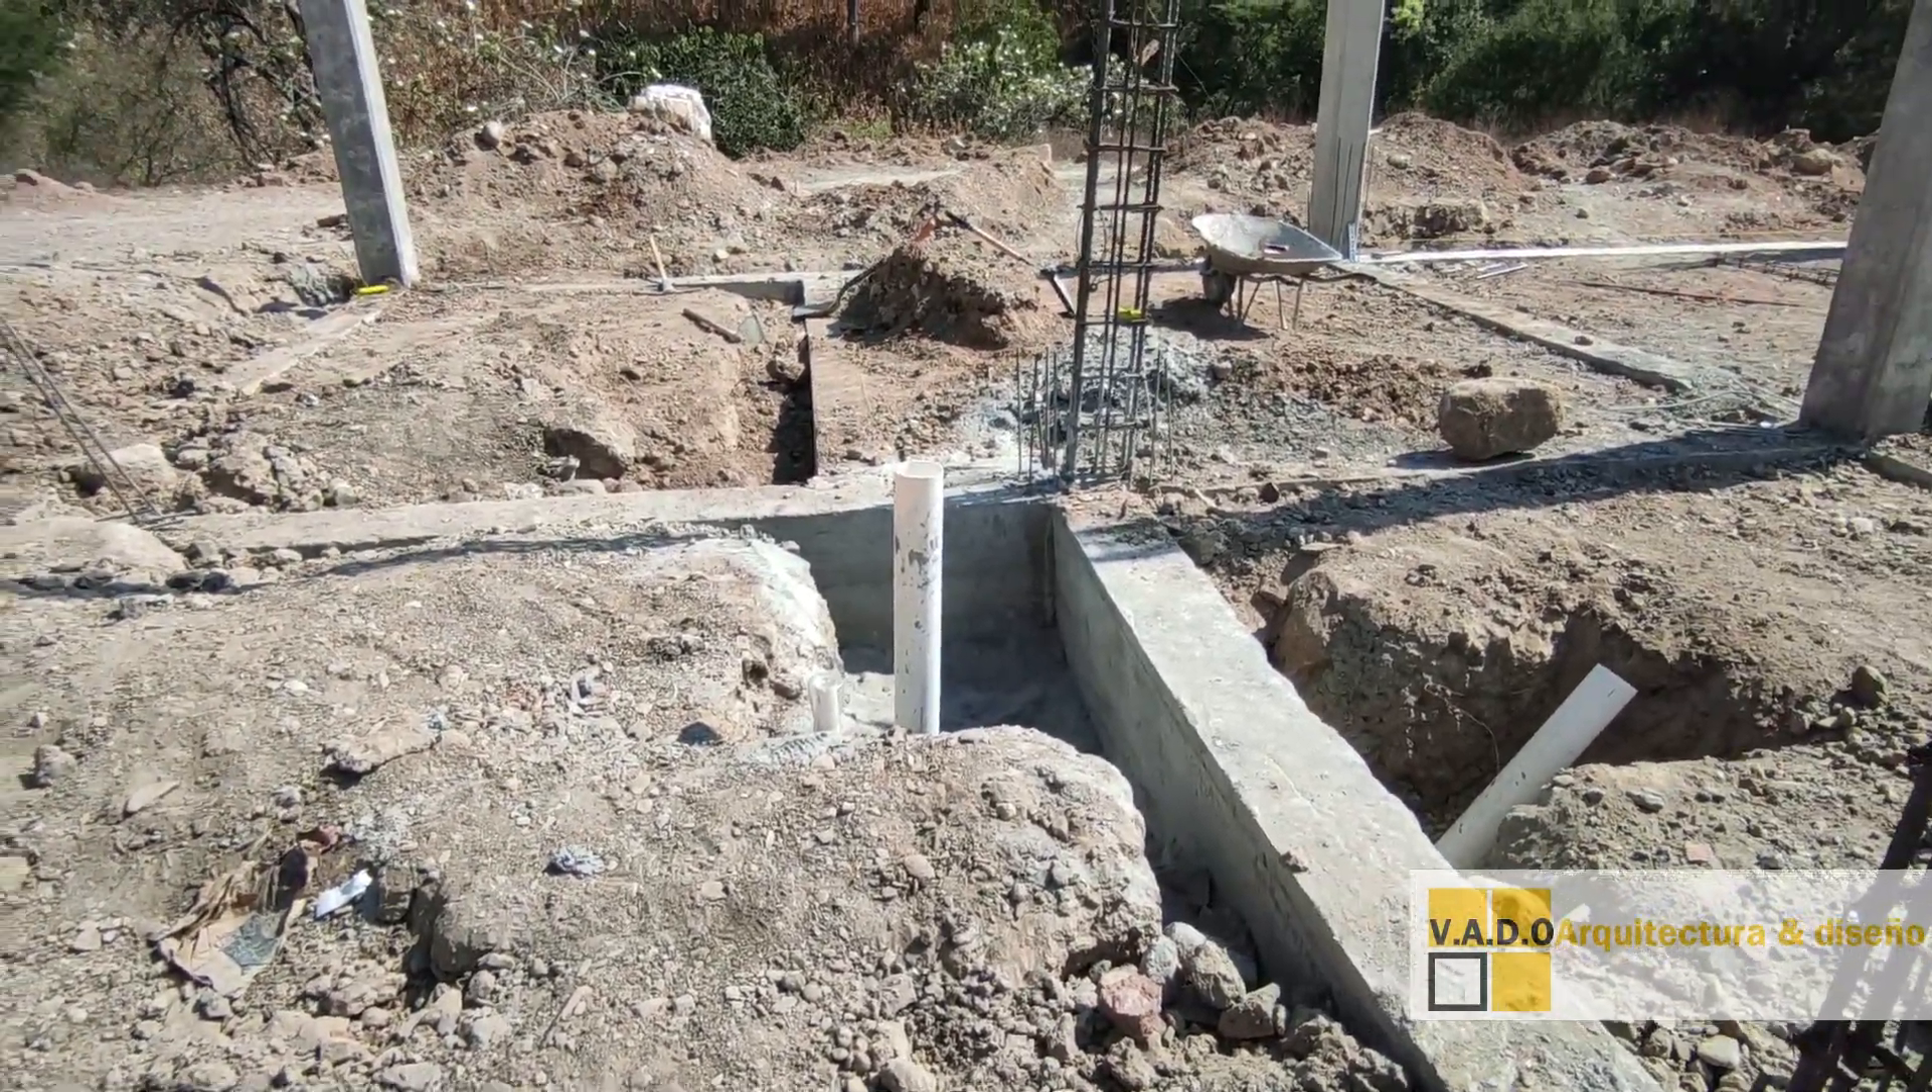Aquí ya se colocaron también las, los, las tuberías de la instalación sanitaria.